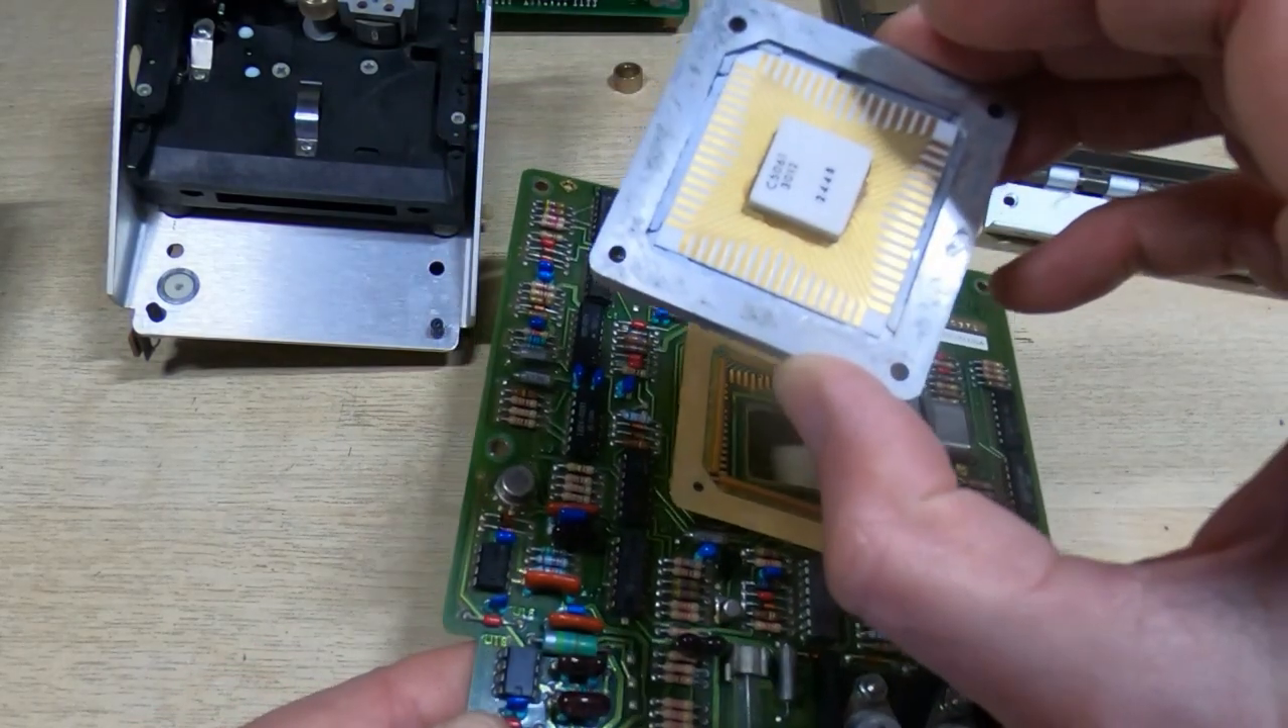I've taken the processor off so i can clean the contacts on that.